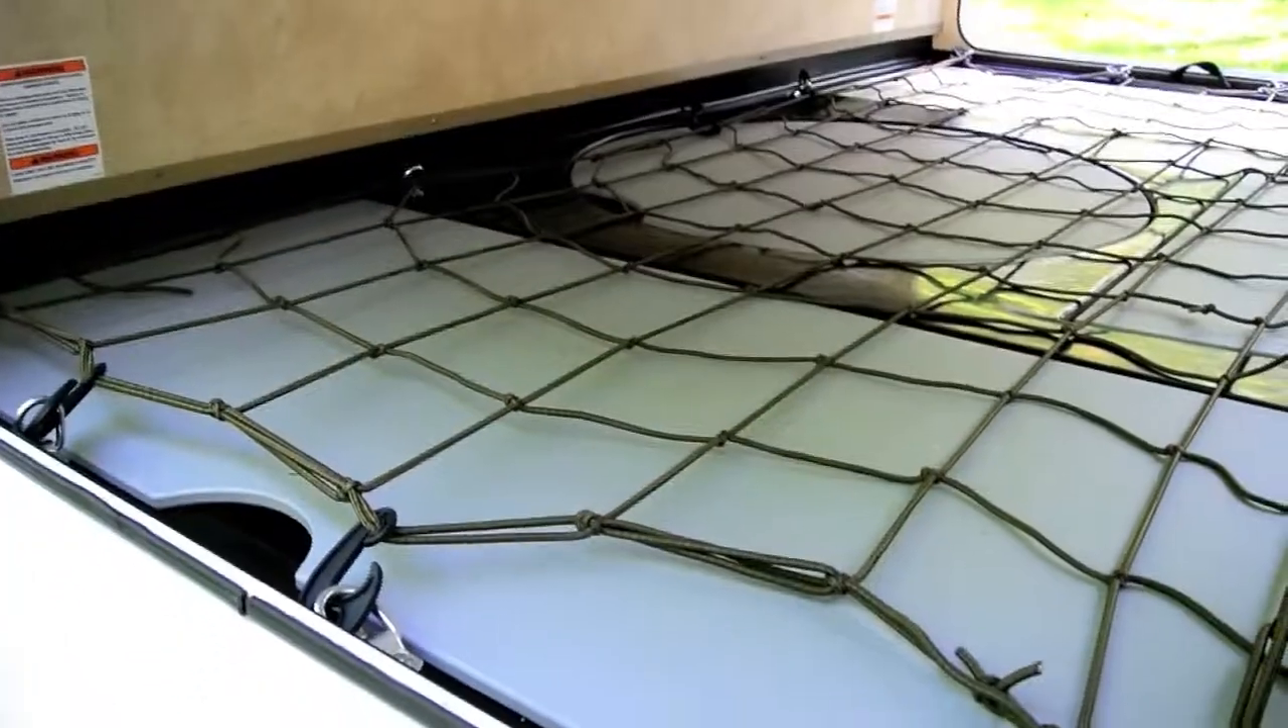So, now I've got the cargo net on.